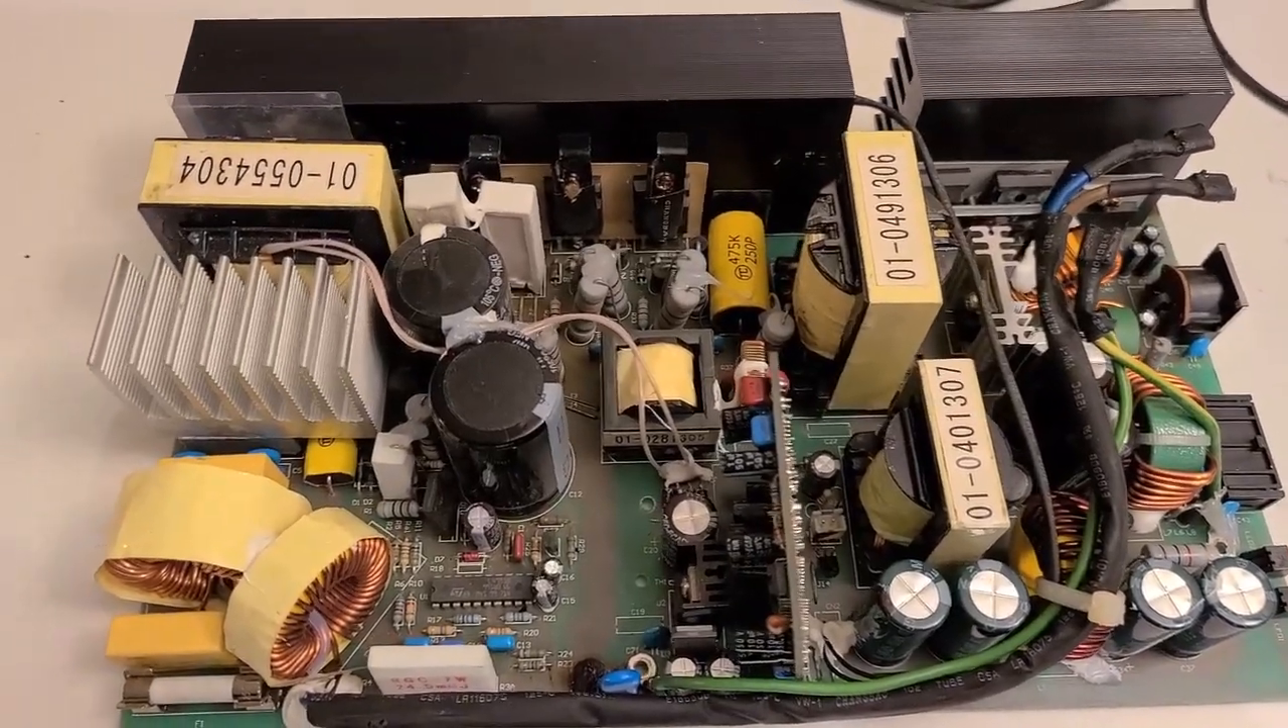So we have our power supply board out now.